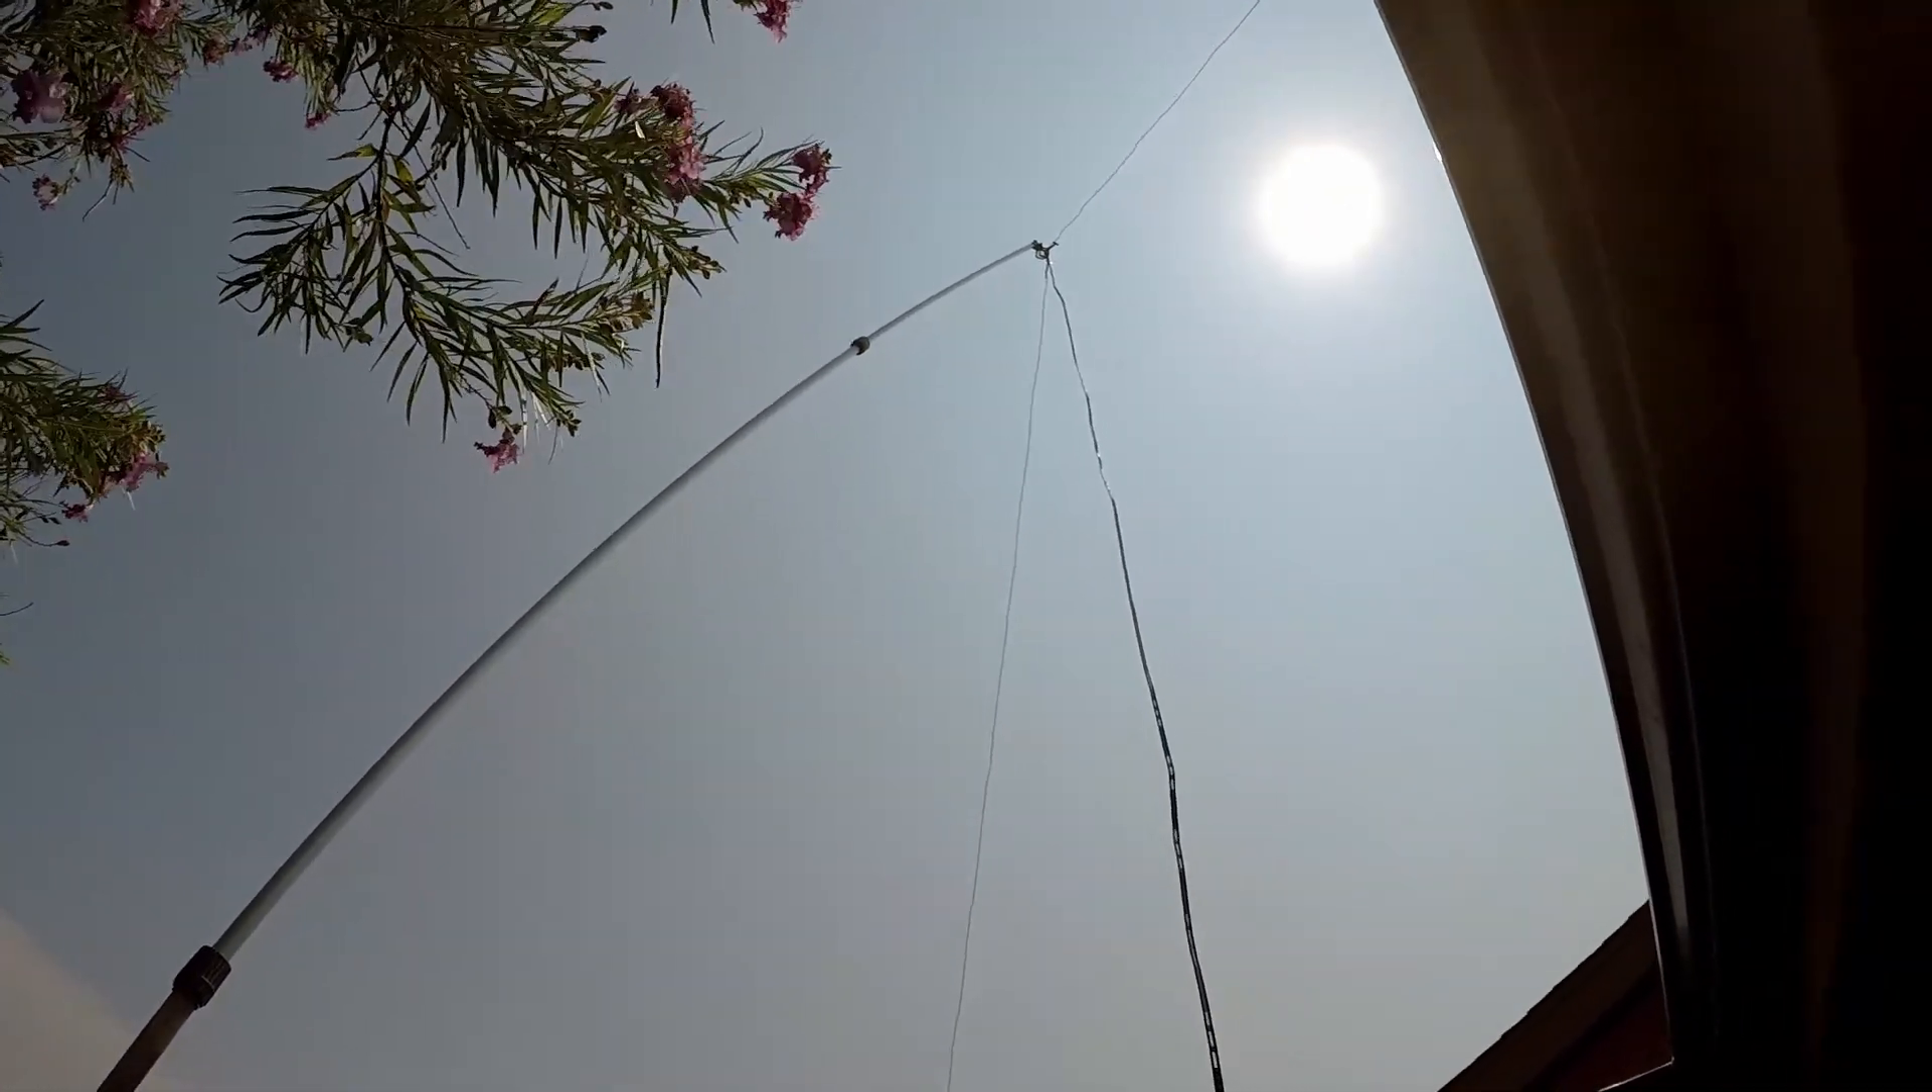Now, you can see I've got the doublet stuck up there on a painter's pole.